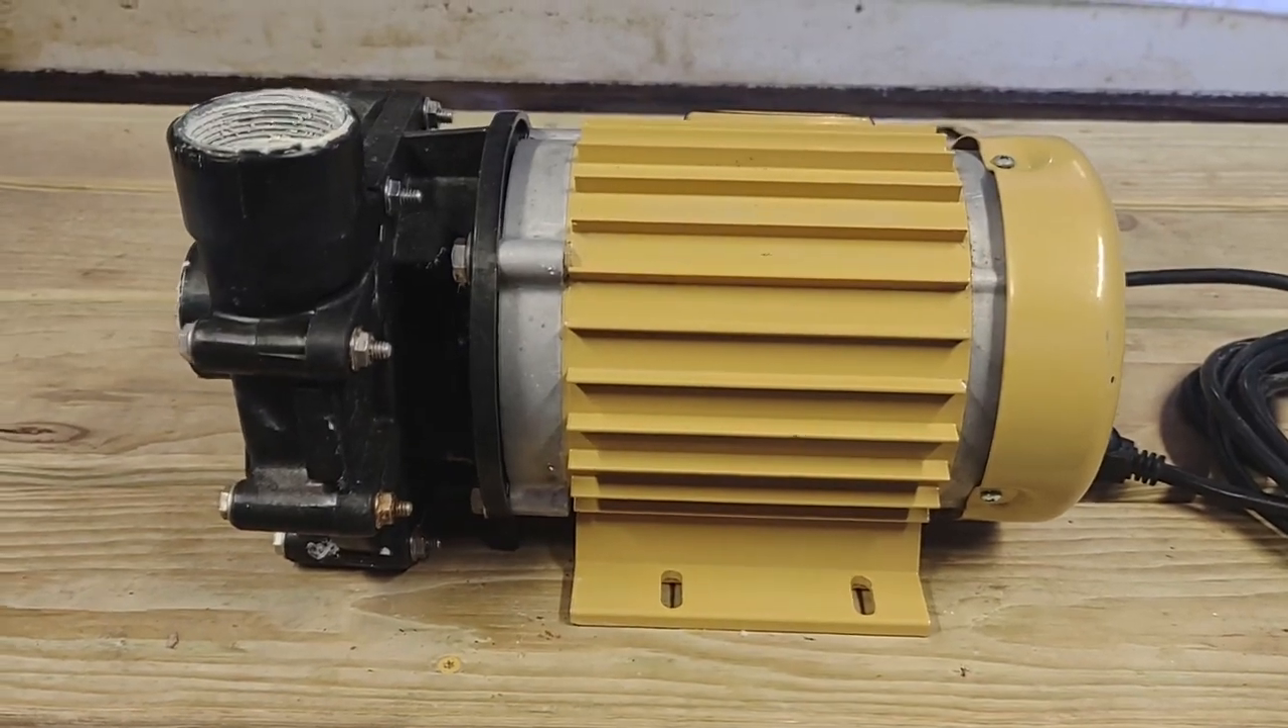All right guys just like that the motor has been all put back together so we got new seals so everything should be good to go from here.